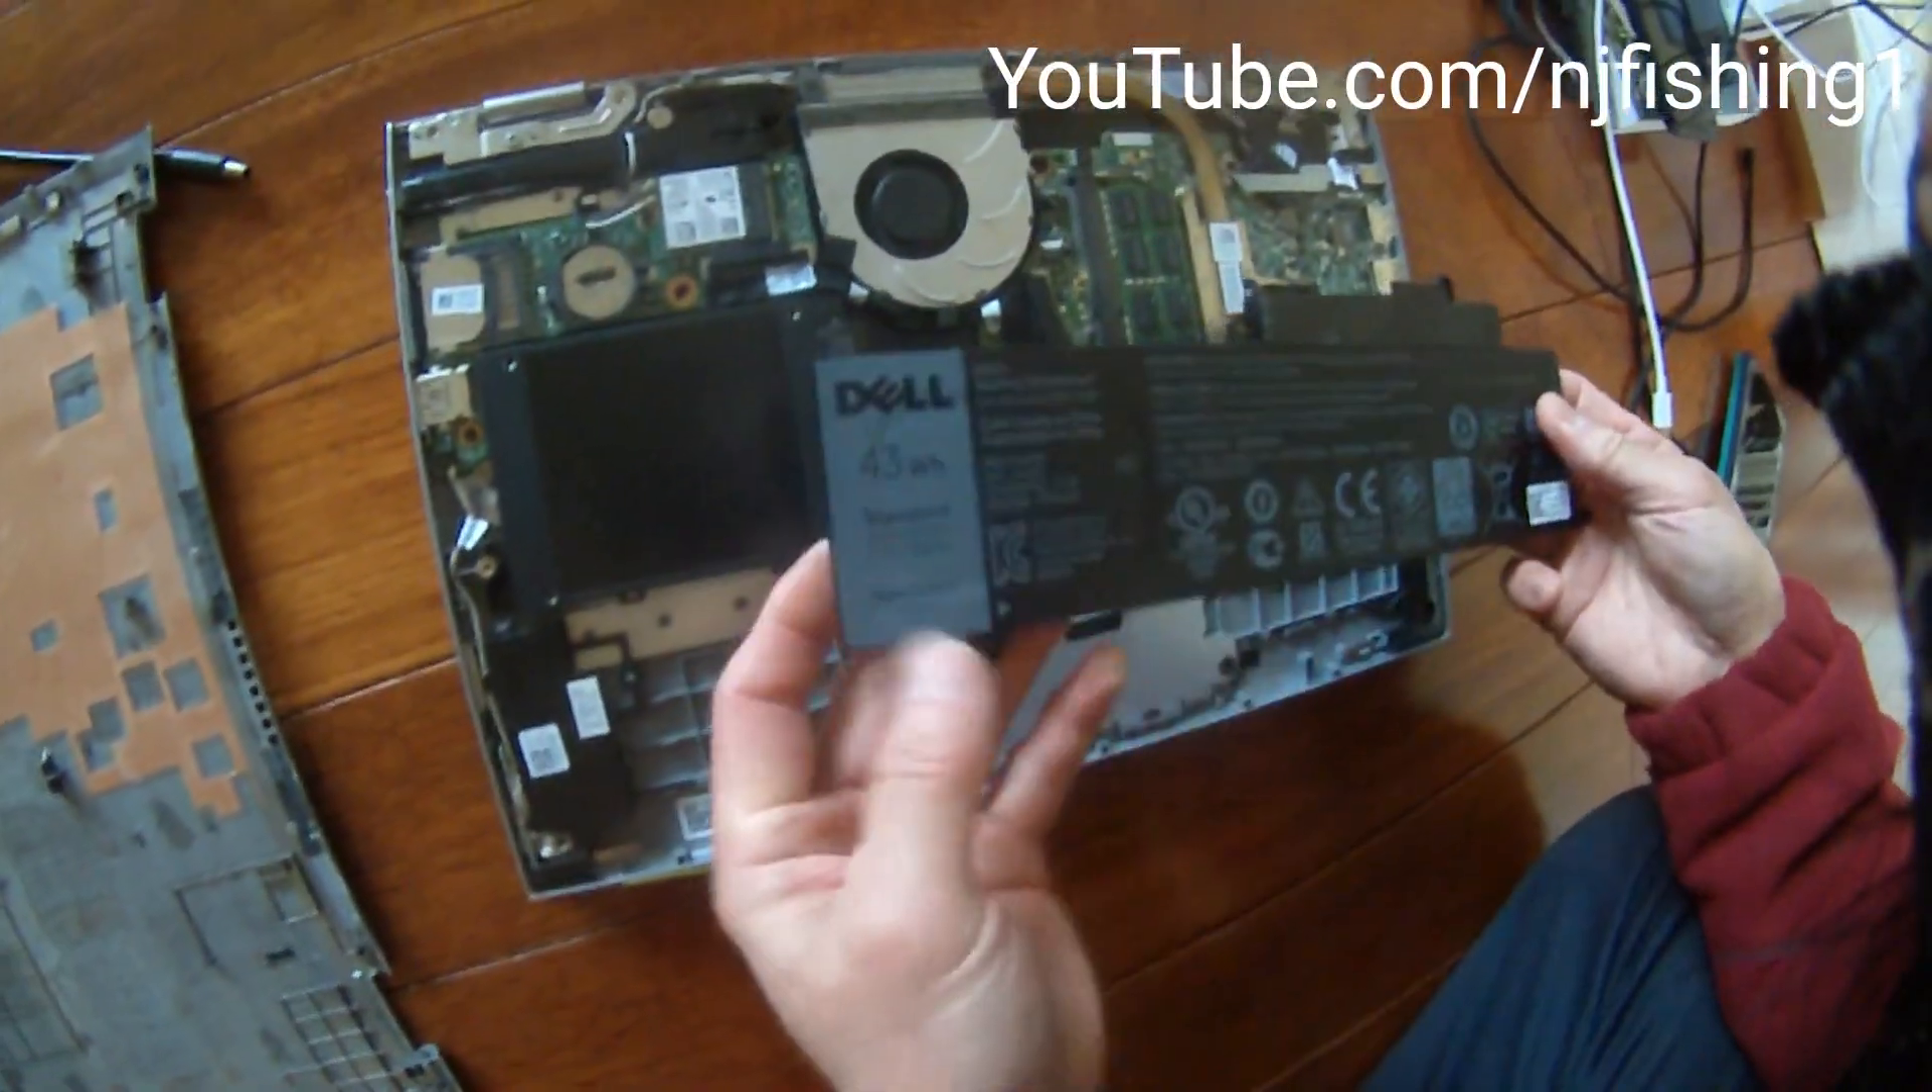So, the battery is just disconnected here.